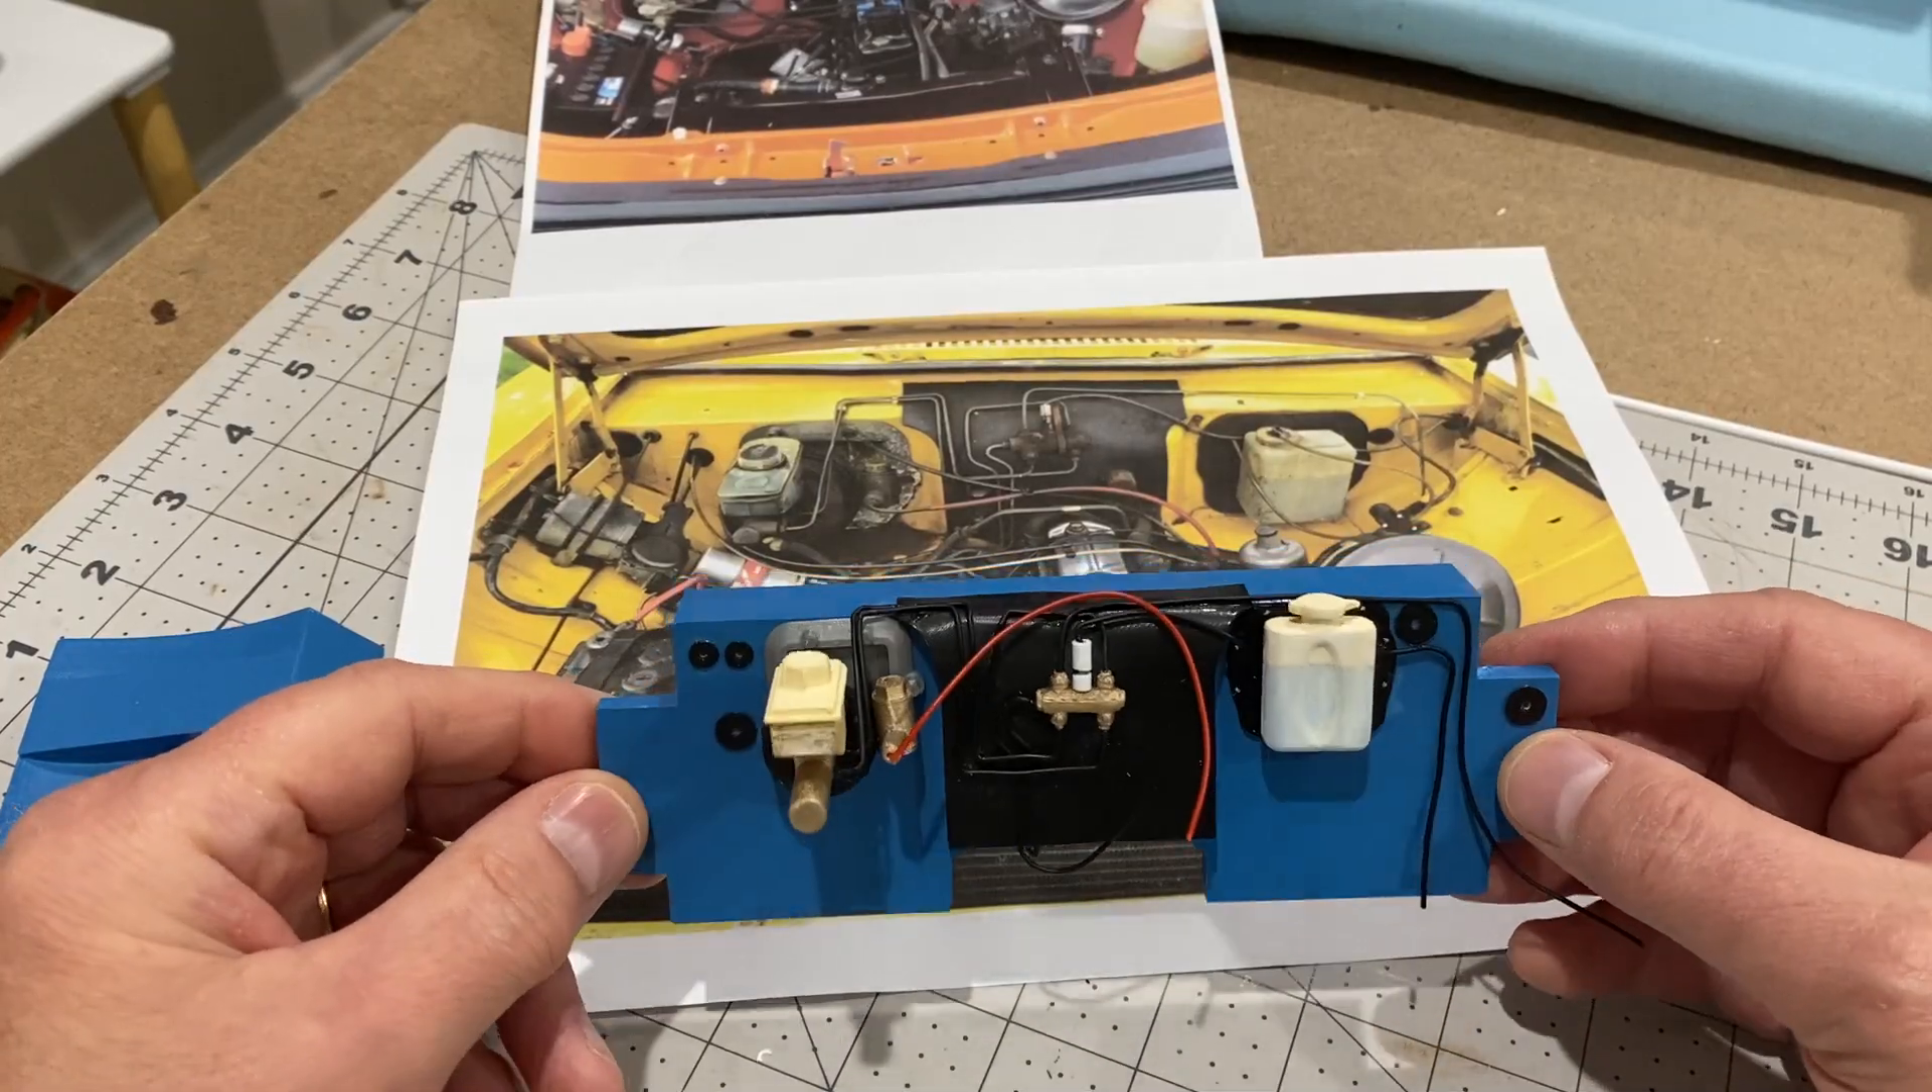Well that's the back wall done and now i'm gonna have a crack at this uh left side.